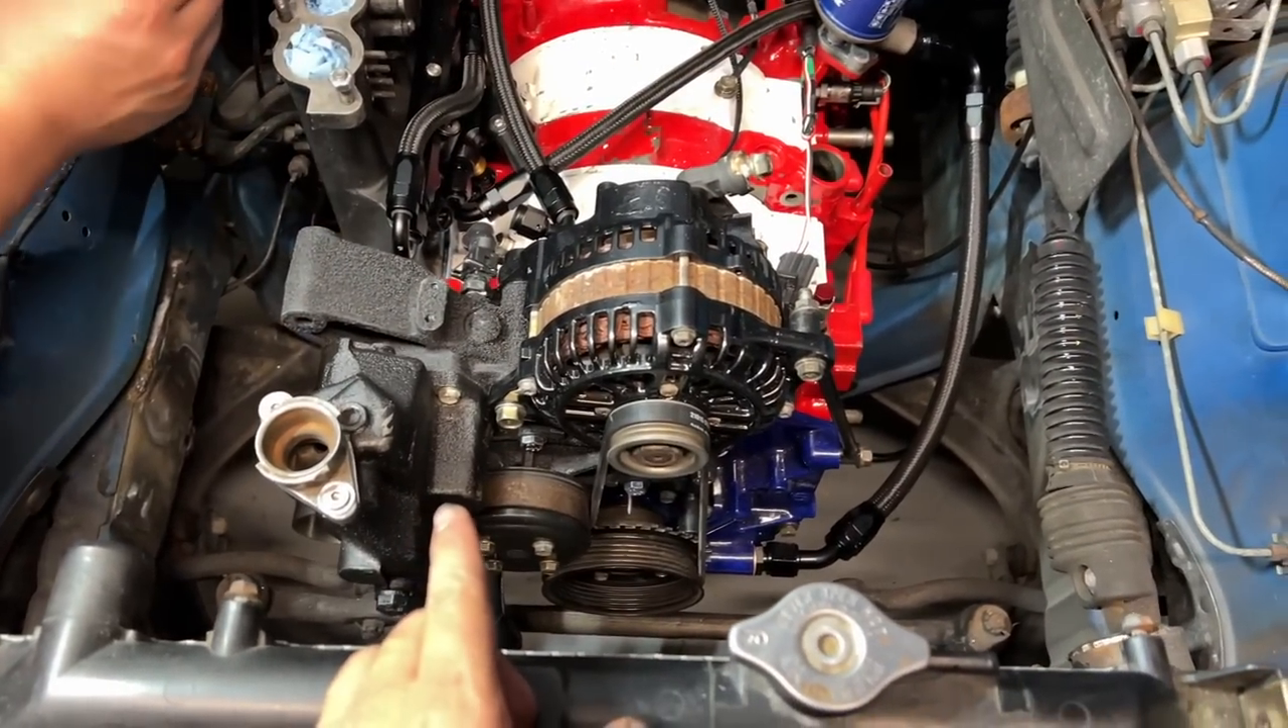We don't have any of the coolant lines yet, actually, though.